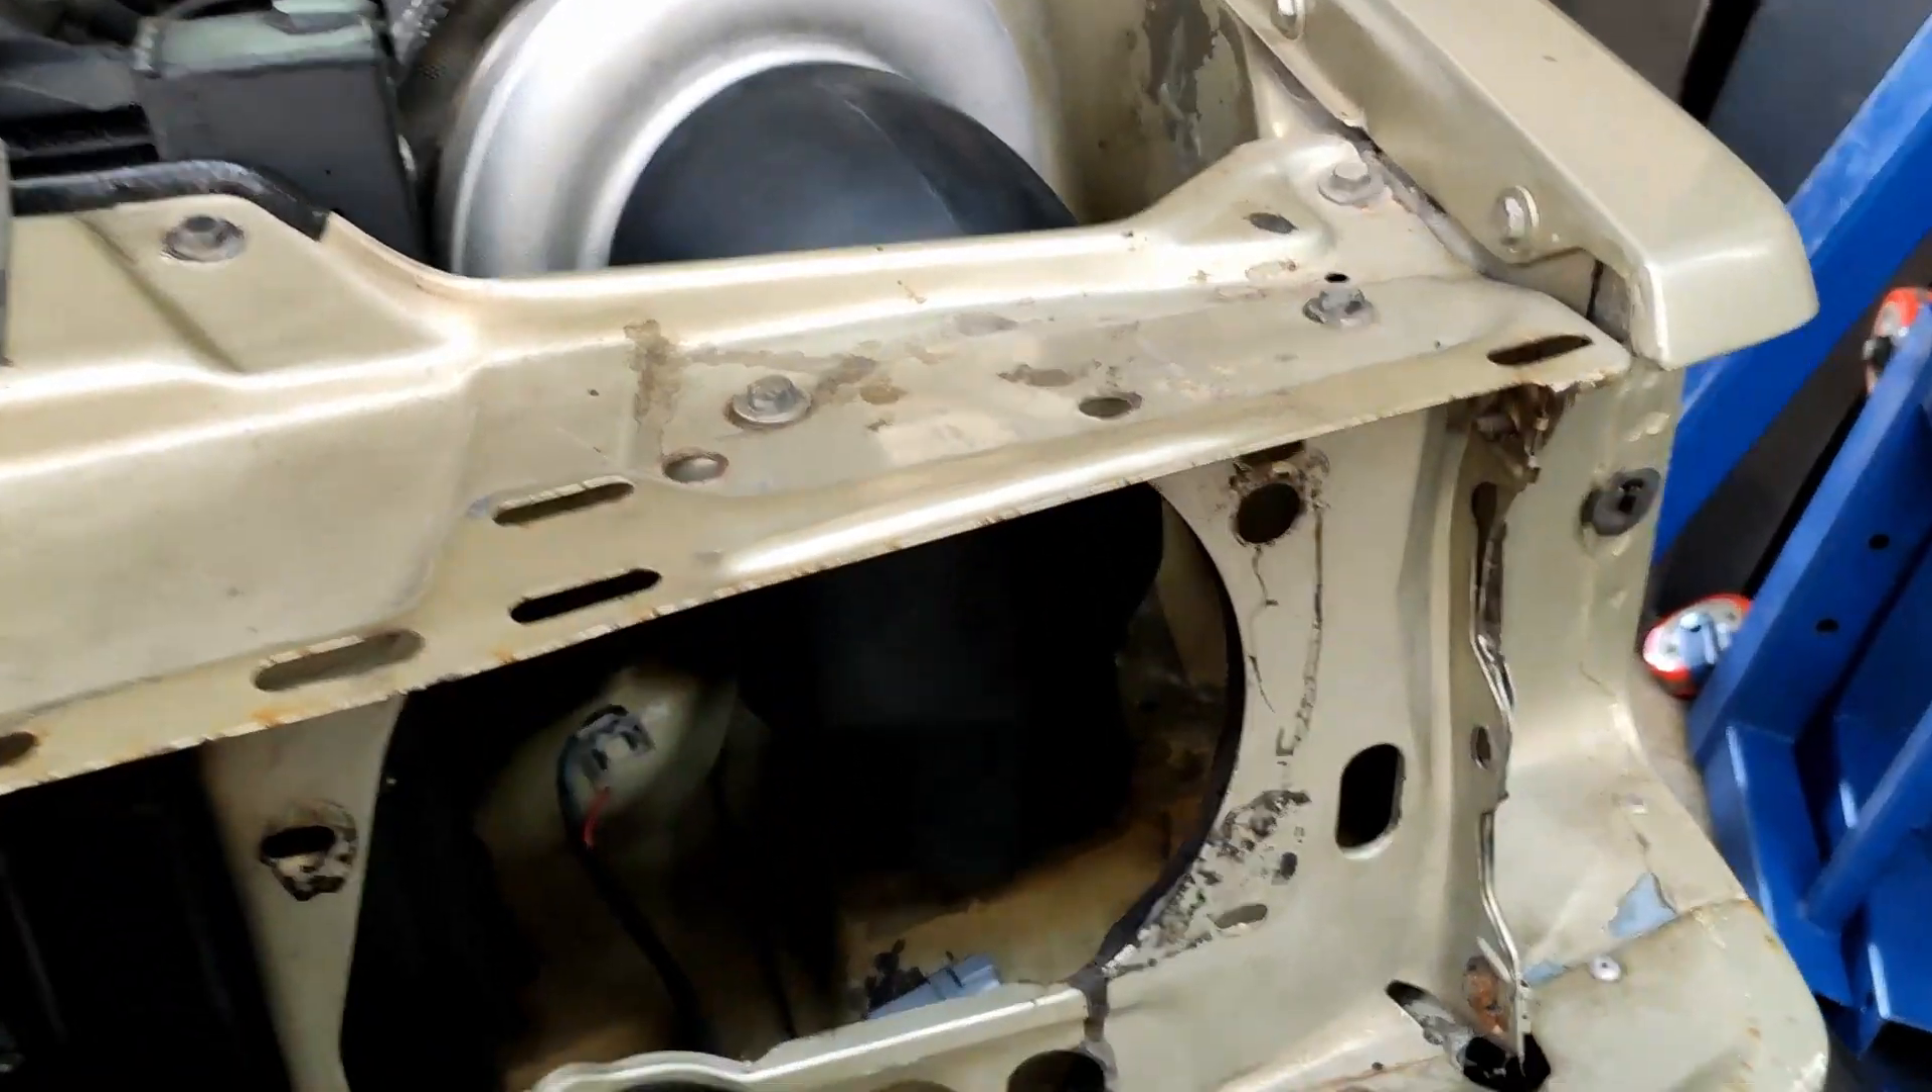Here's the neck in place without the headlight installed.